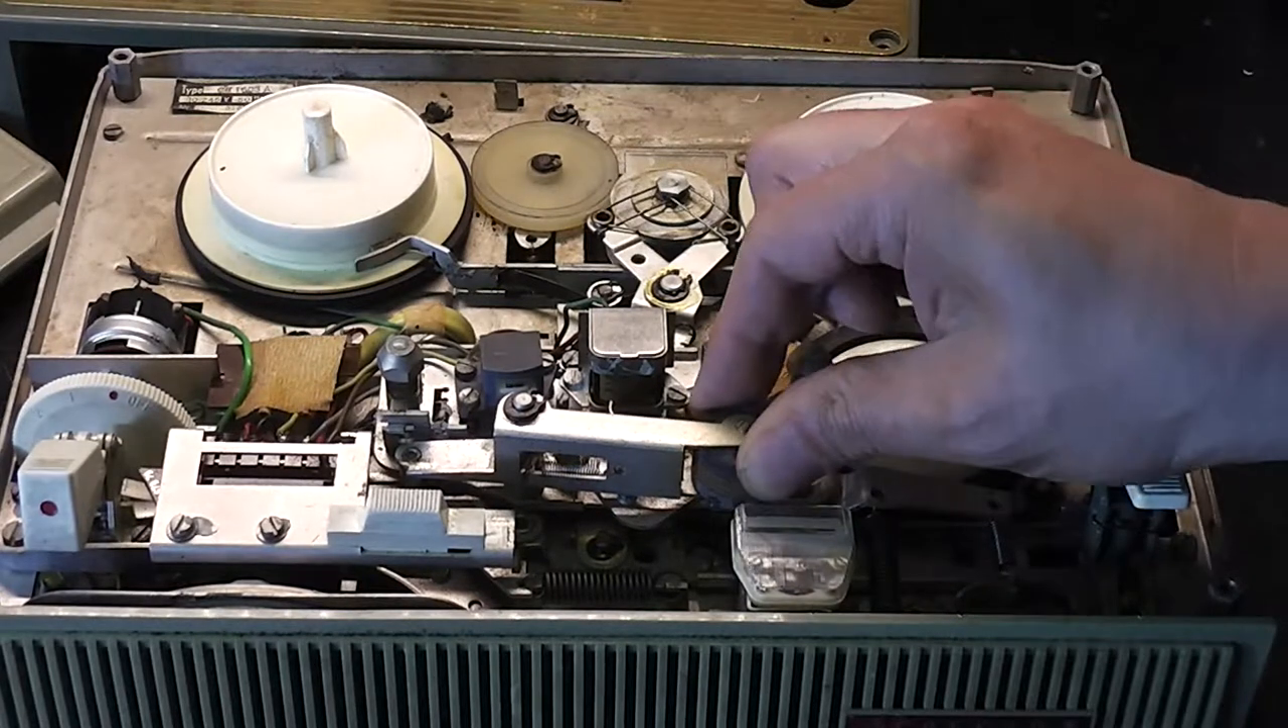Okay so I've got the cover off the top so I can have just a look at the mechanism to see where we are.